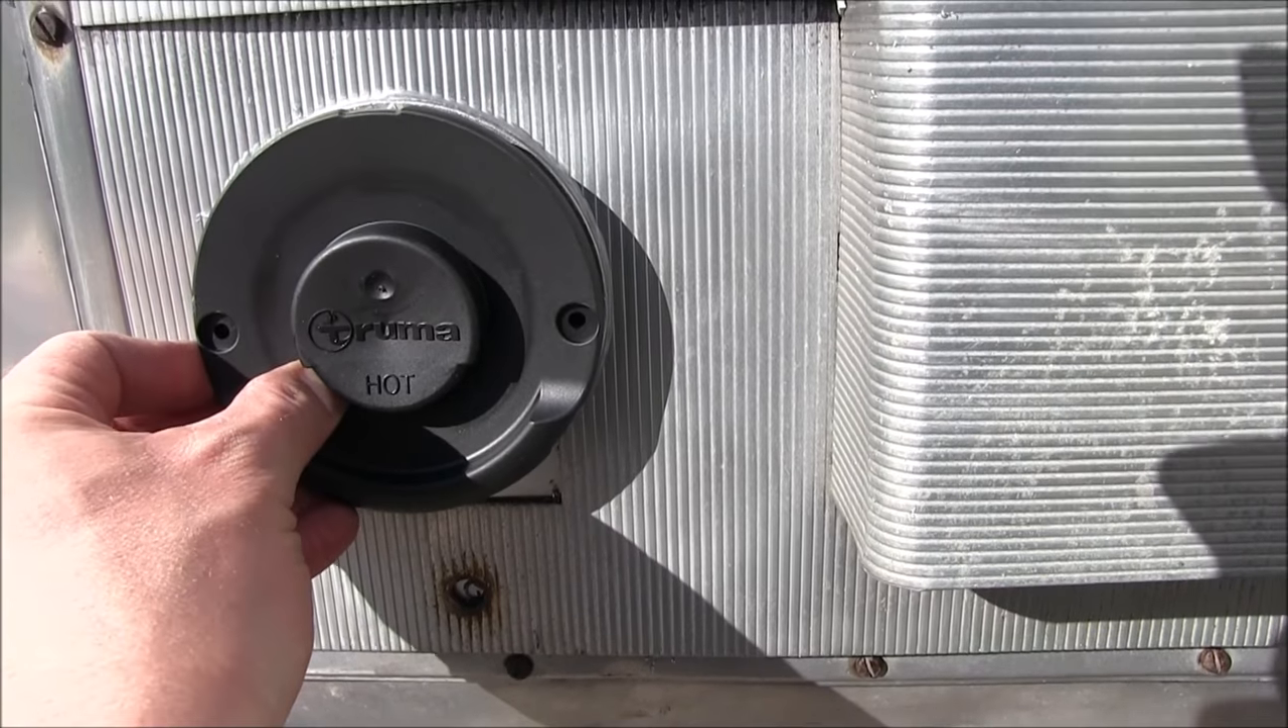I have to put on a little Truma cap here The caution cap that says hot And that is going to be the finished look.